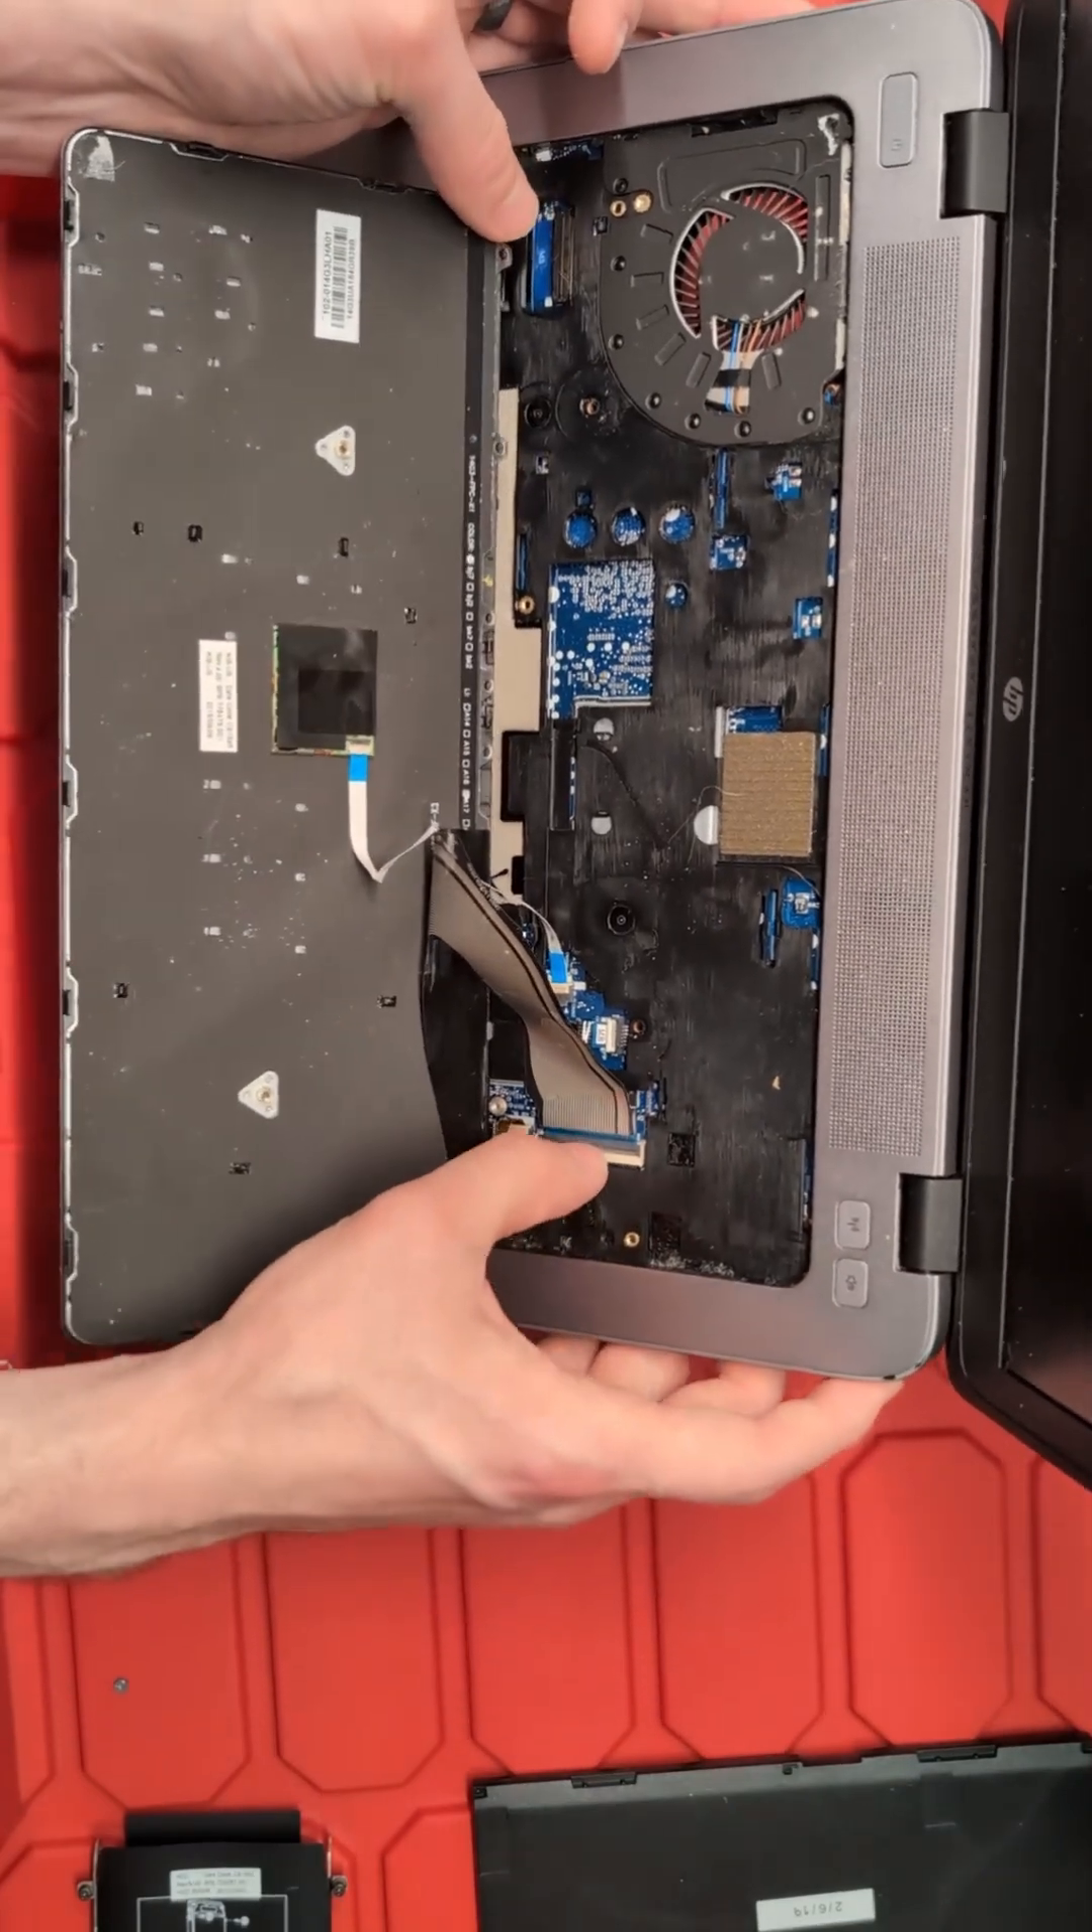From here the keyboard can be lifted up but you can't remove it yet because we still have our ribbon cables underneath.